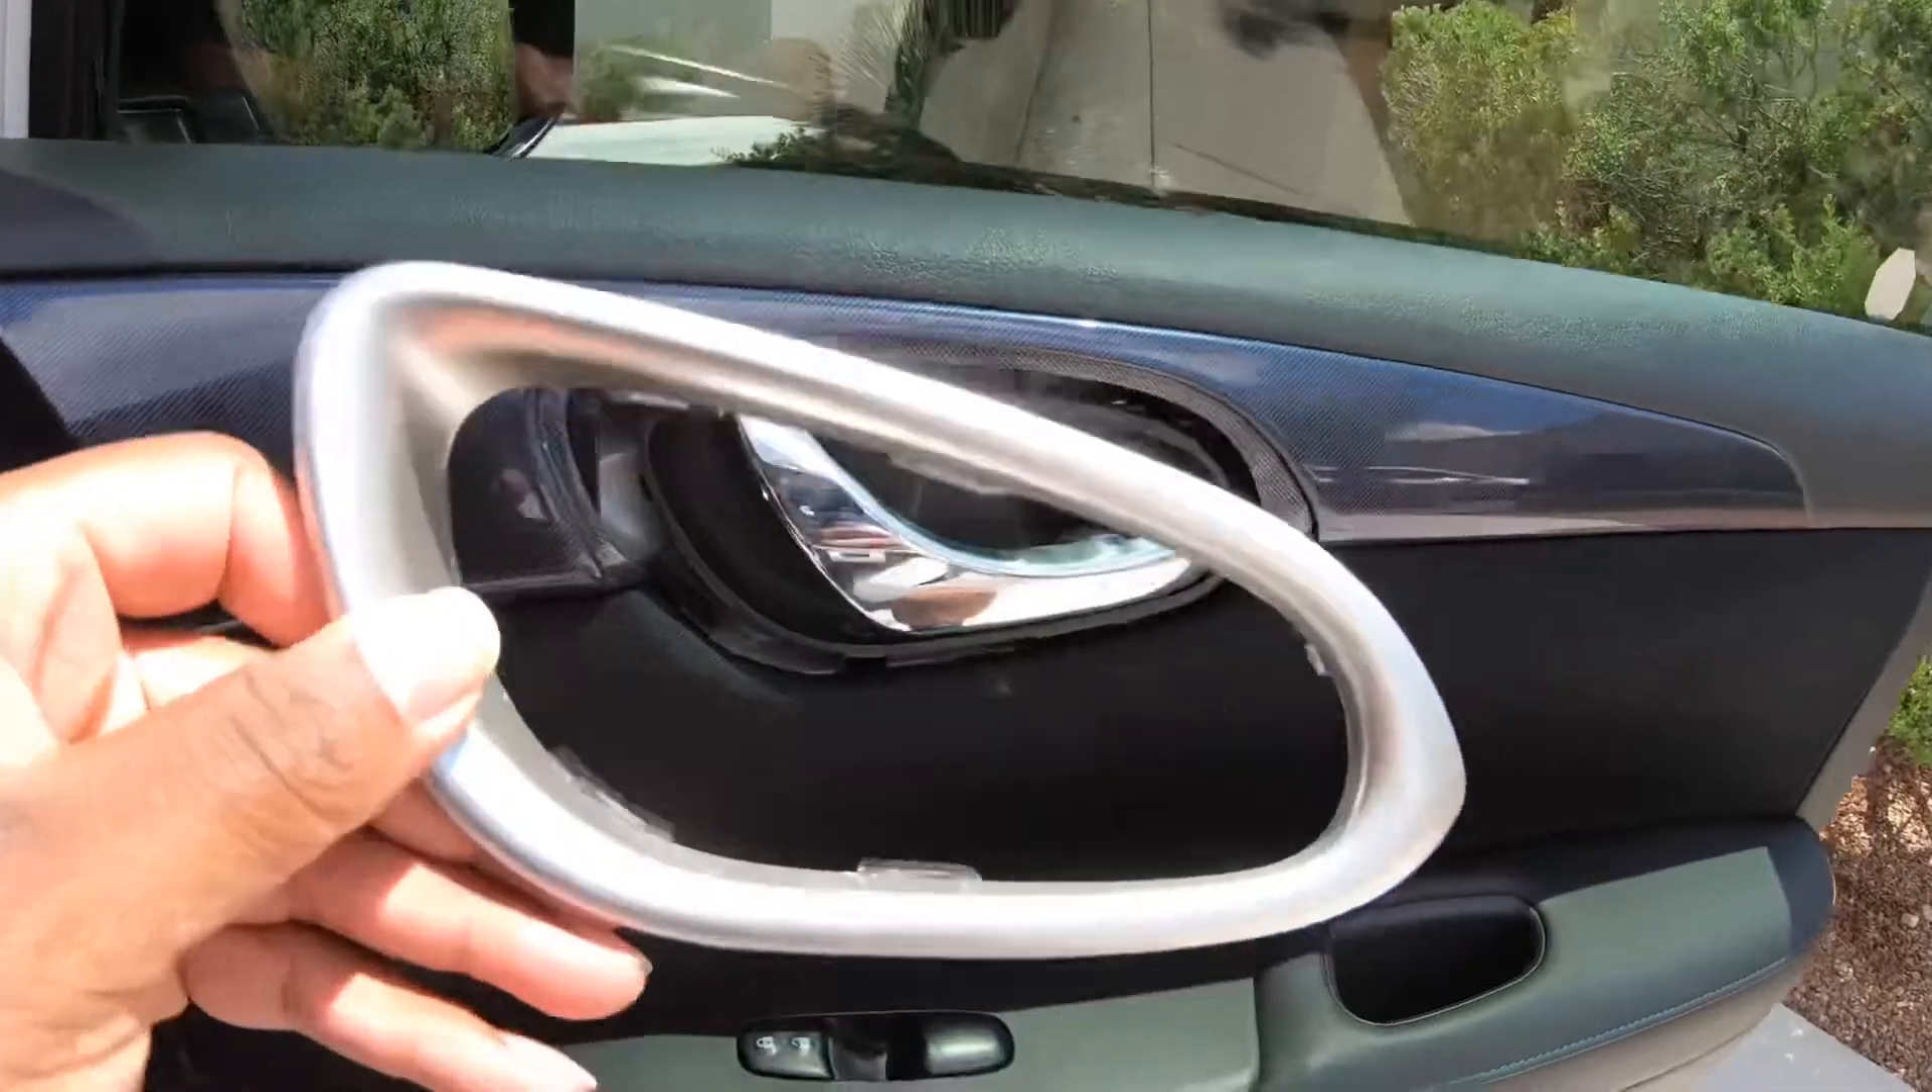Okay so i got the door ring off now.